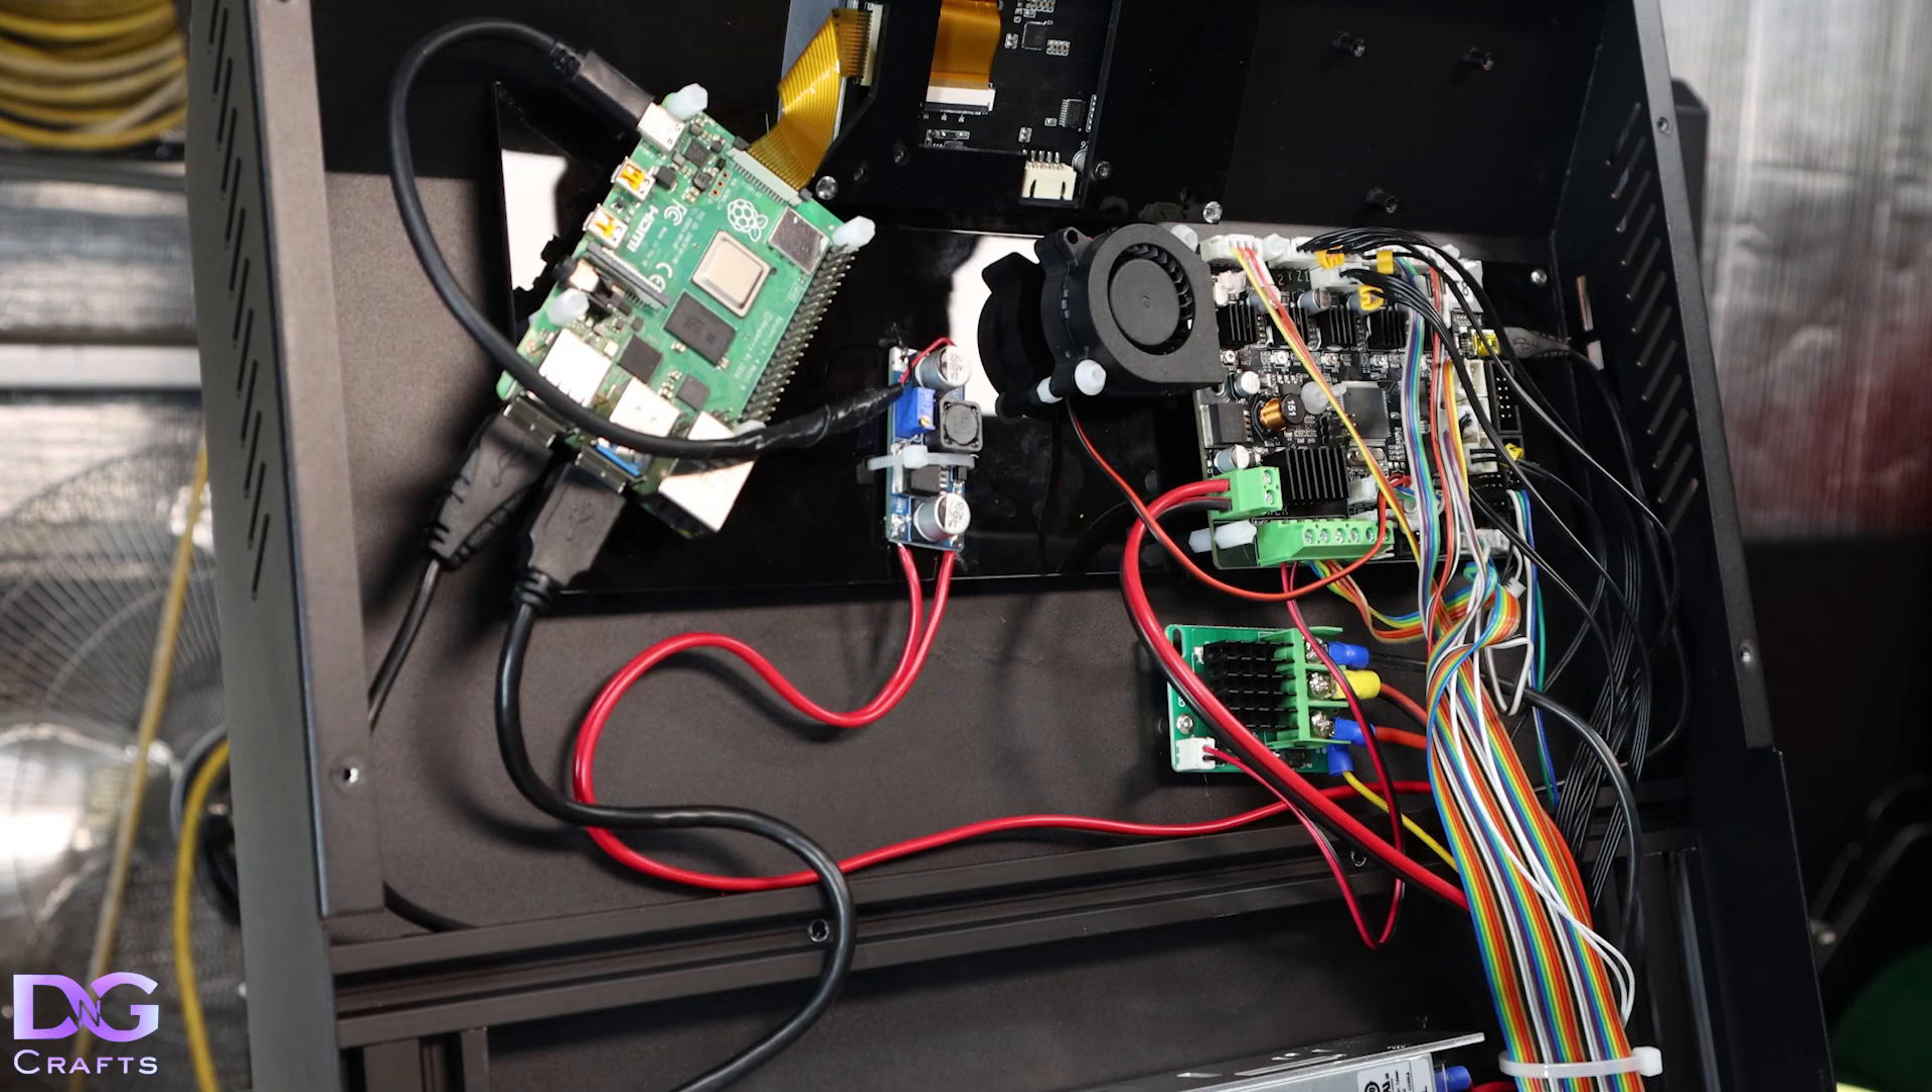All we've done is installed the Pi into here moved the motherboard over and put a new touch screen in.